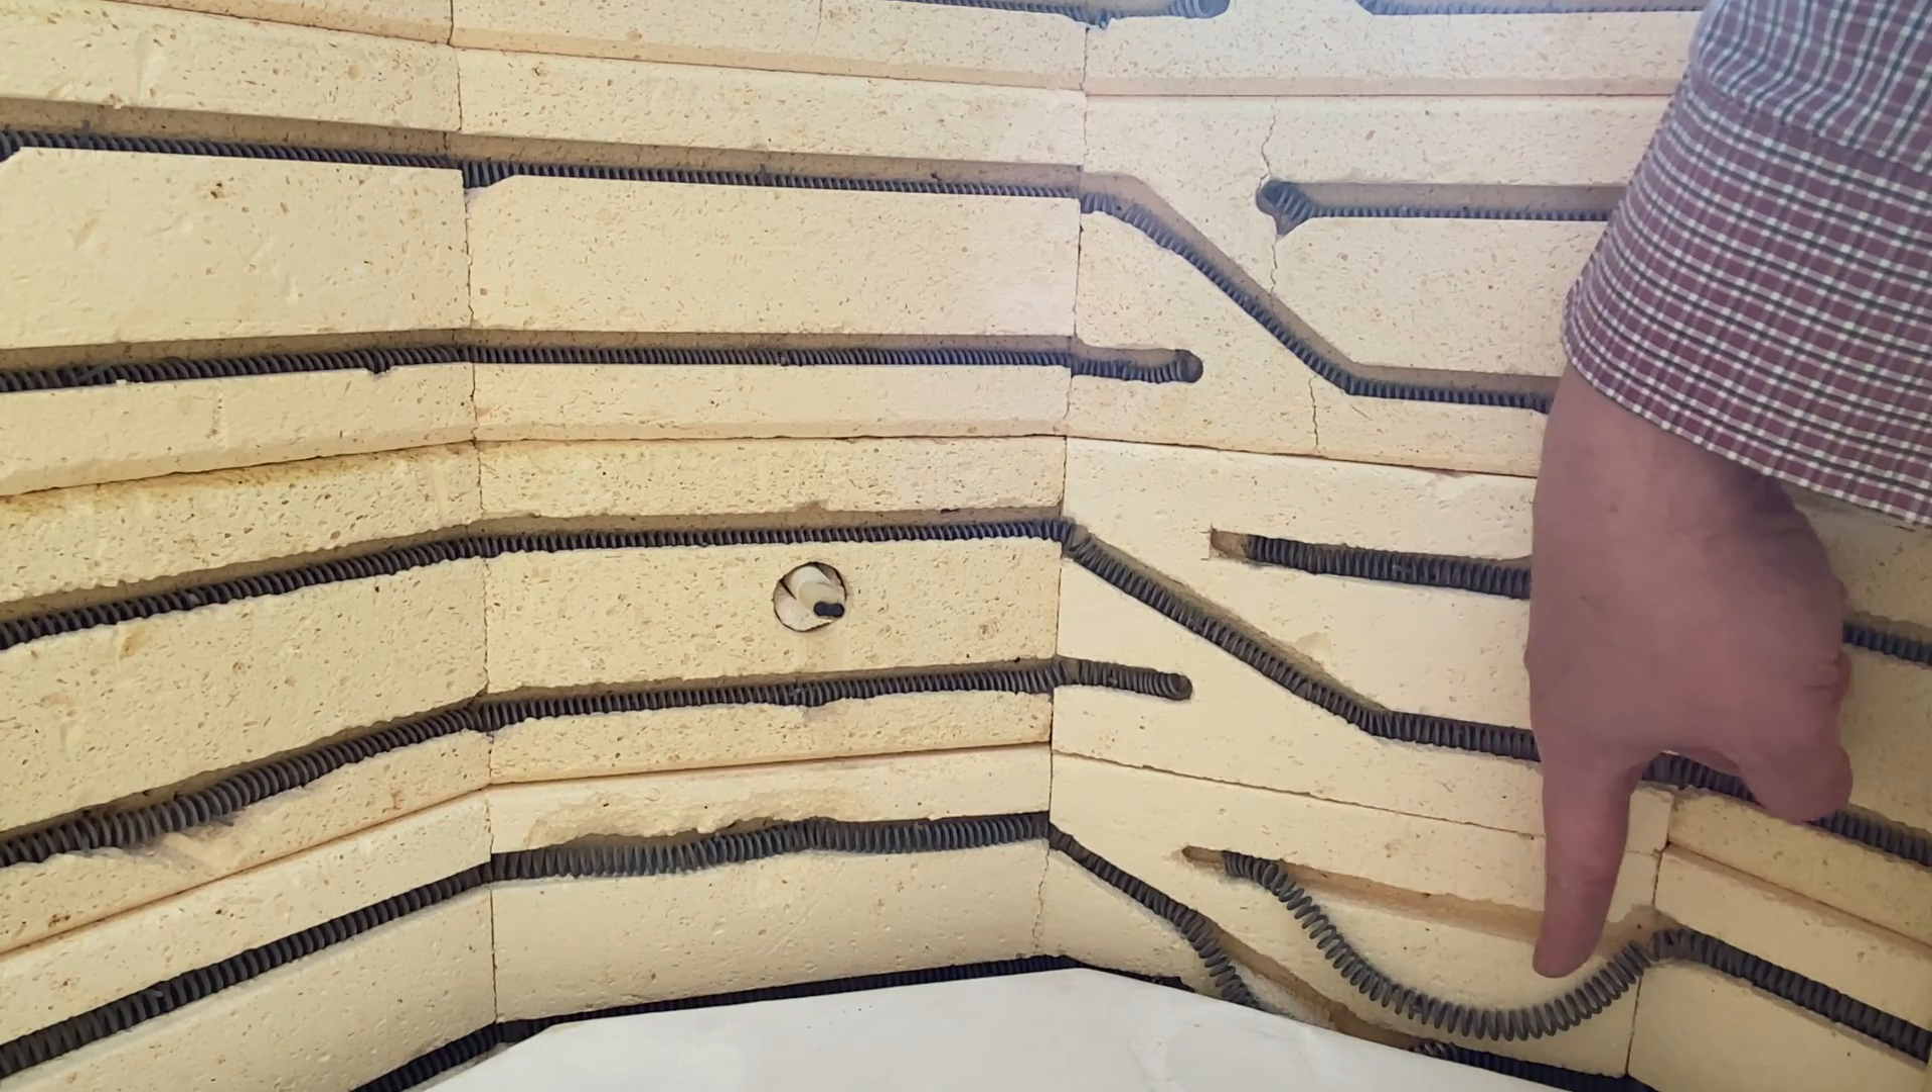One thing you'll note down here is that some of my elements have come loose.